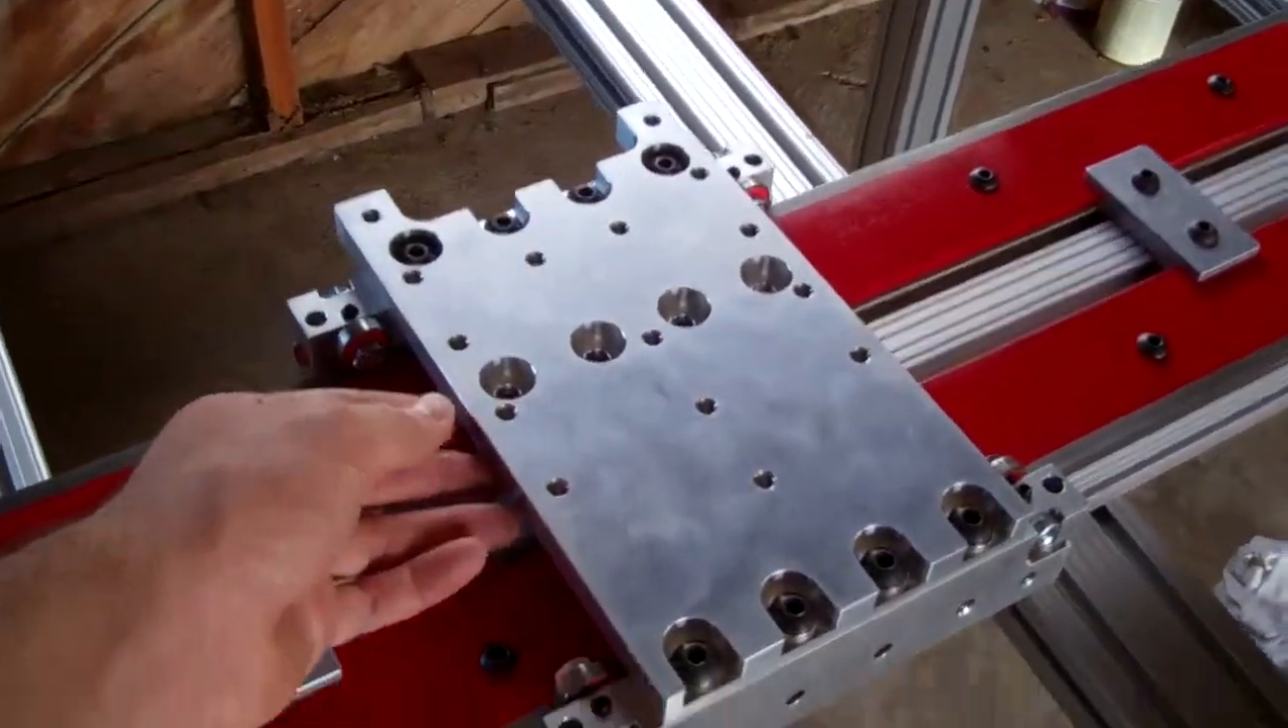Also got the Z plate mounted to the Y axis here, so that moves as it should.